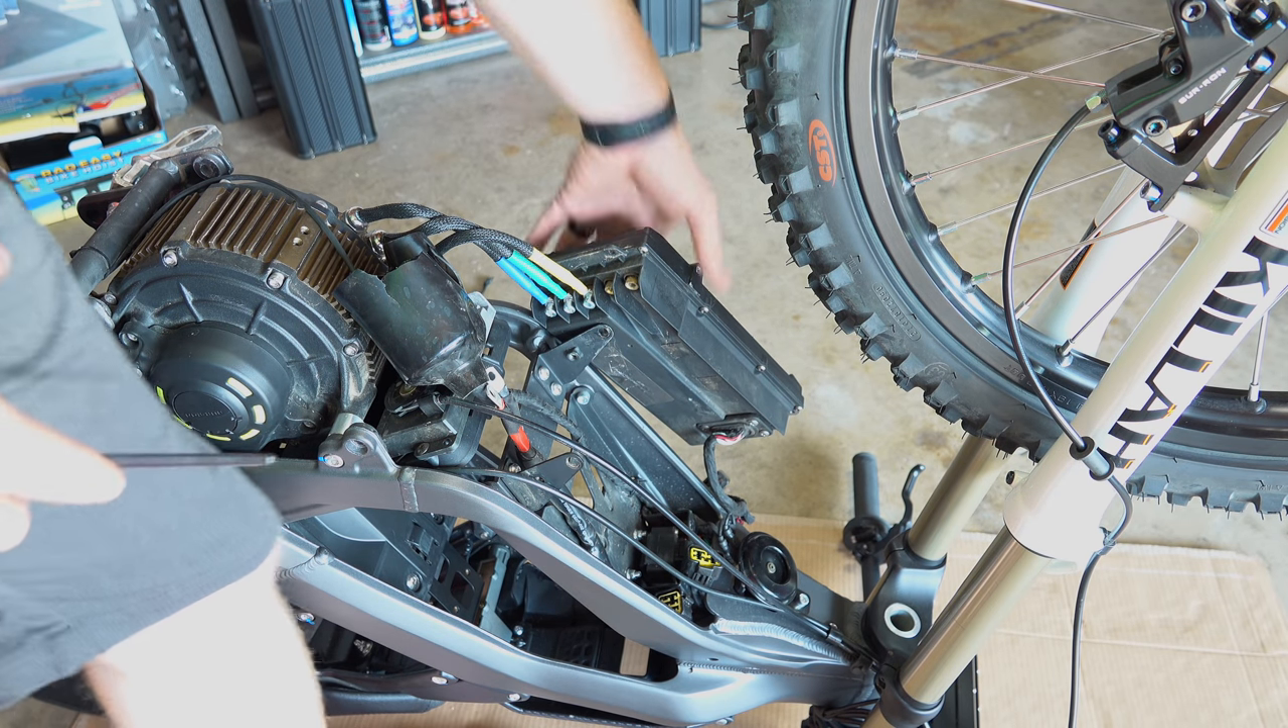All right, well, now that's done, all we have left is just to pull these last three motor leads. And they are marked yellow, green, blue.